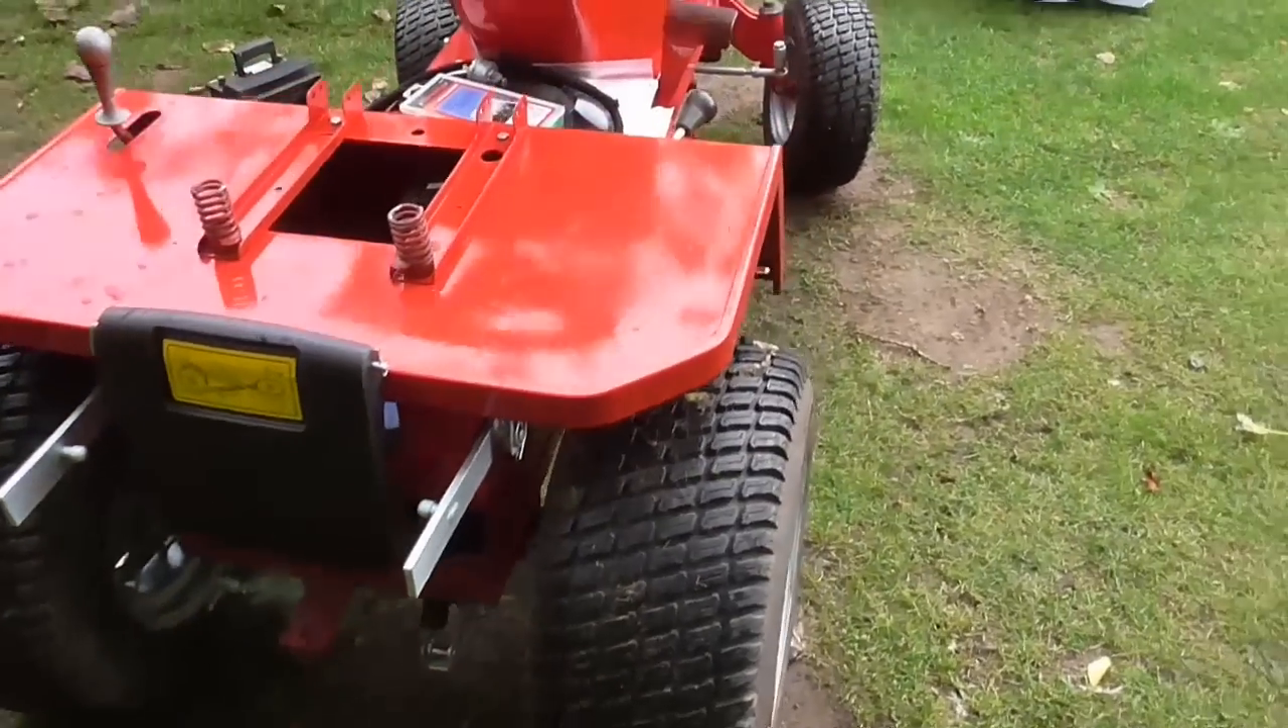Around the back I've put a new PTO flap on and I've put a sticker on there, there are still holes in the back so that will have to be plated at some point in the near future.